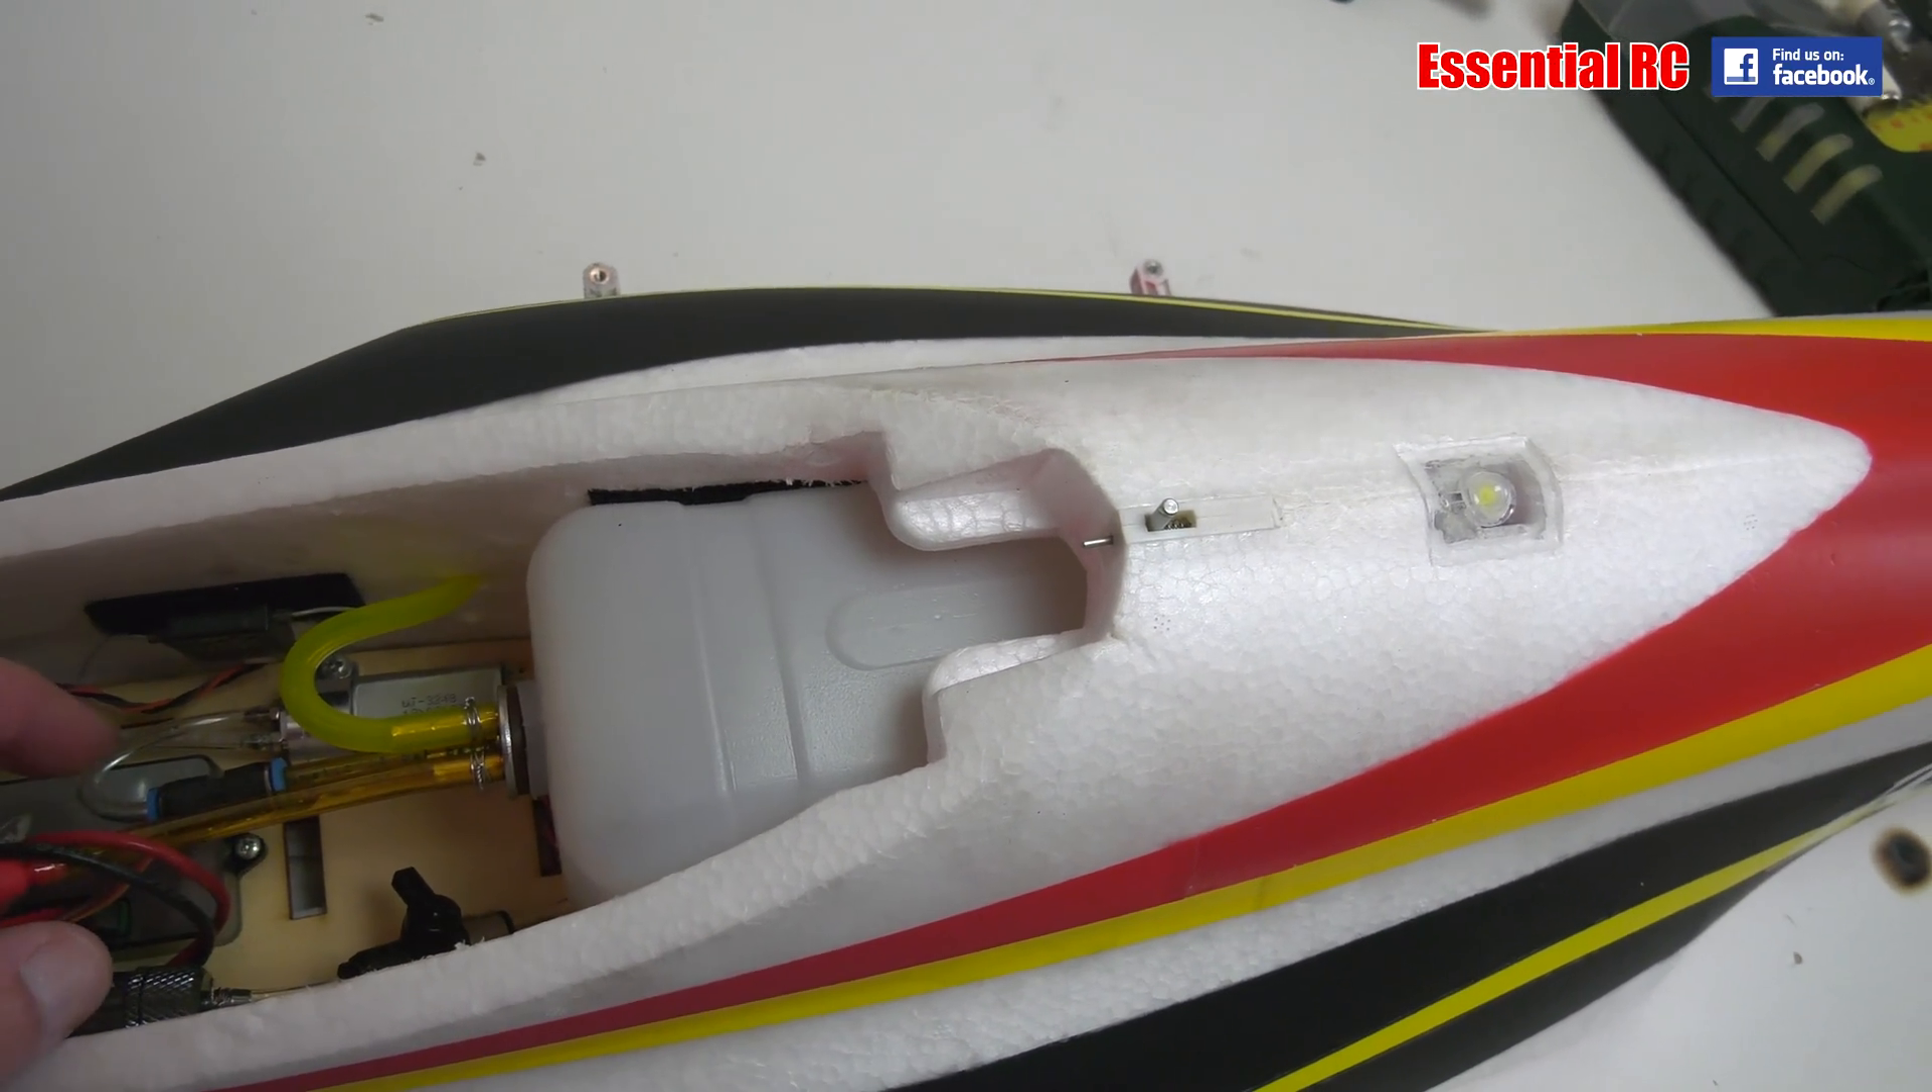You can see I've got the tank in place which has got three pipes into it.